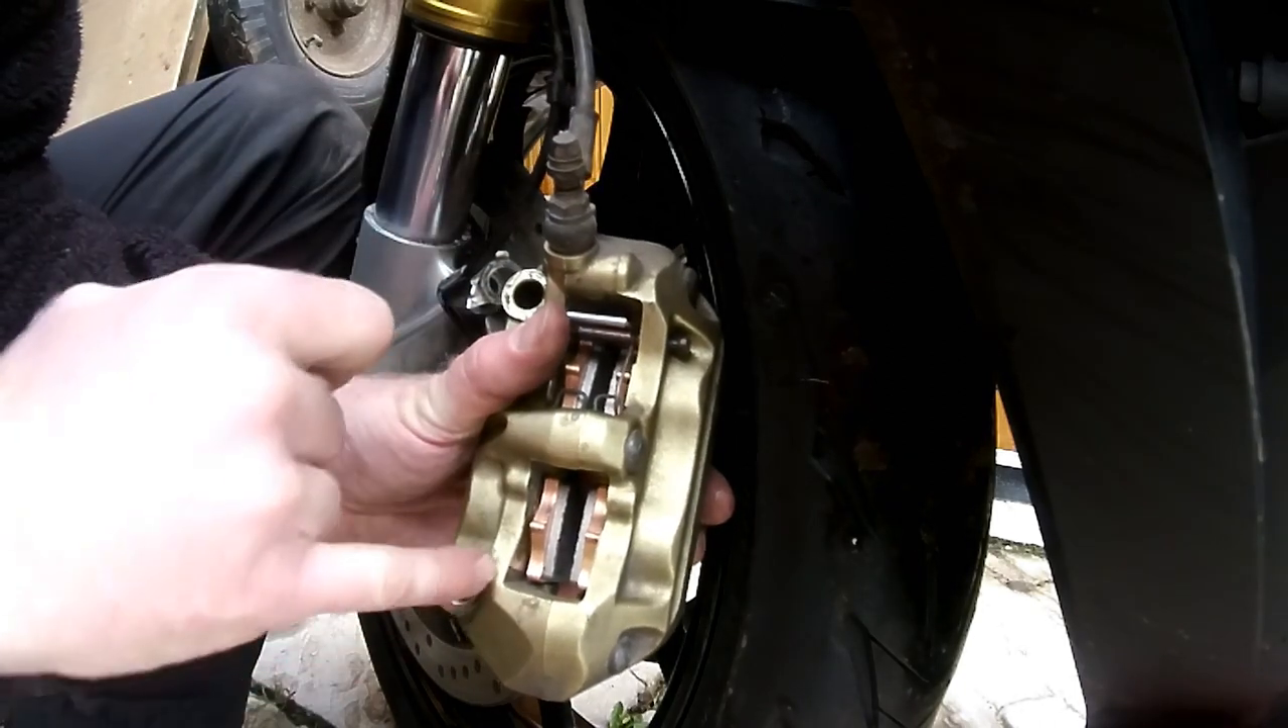There's my pads in place.